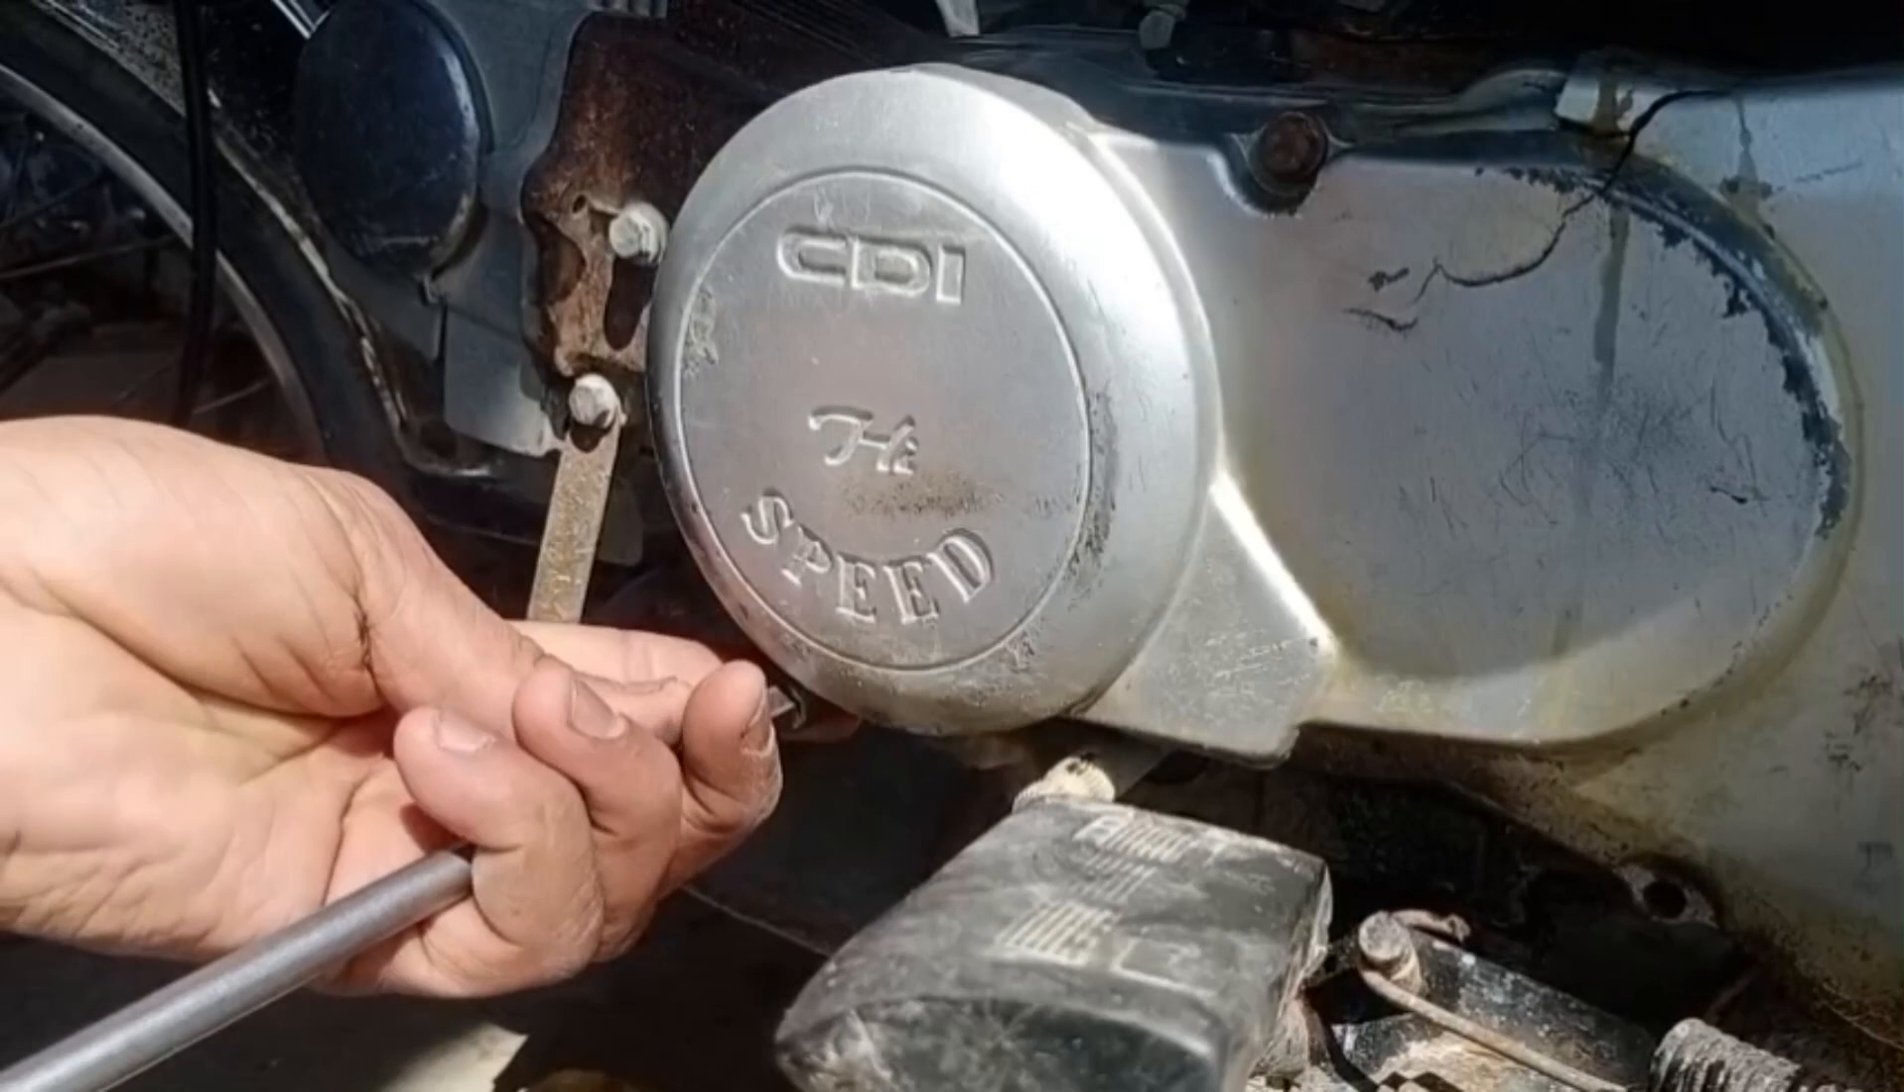मेगनेट कवर फिटिंग करेंगे मेगनेट कवर फिटिंग हो गया।